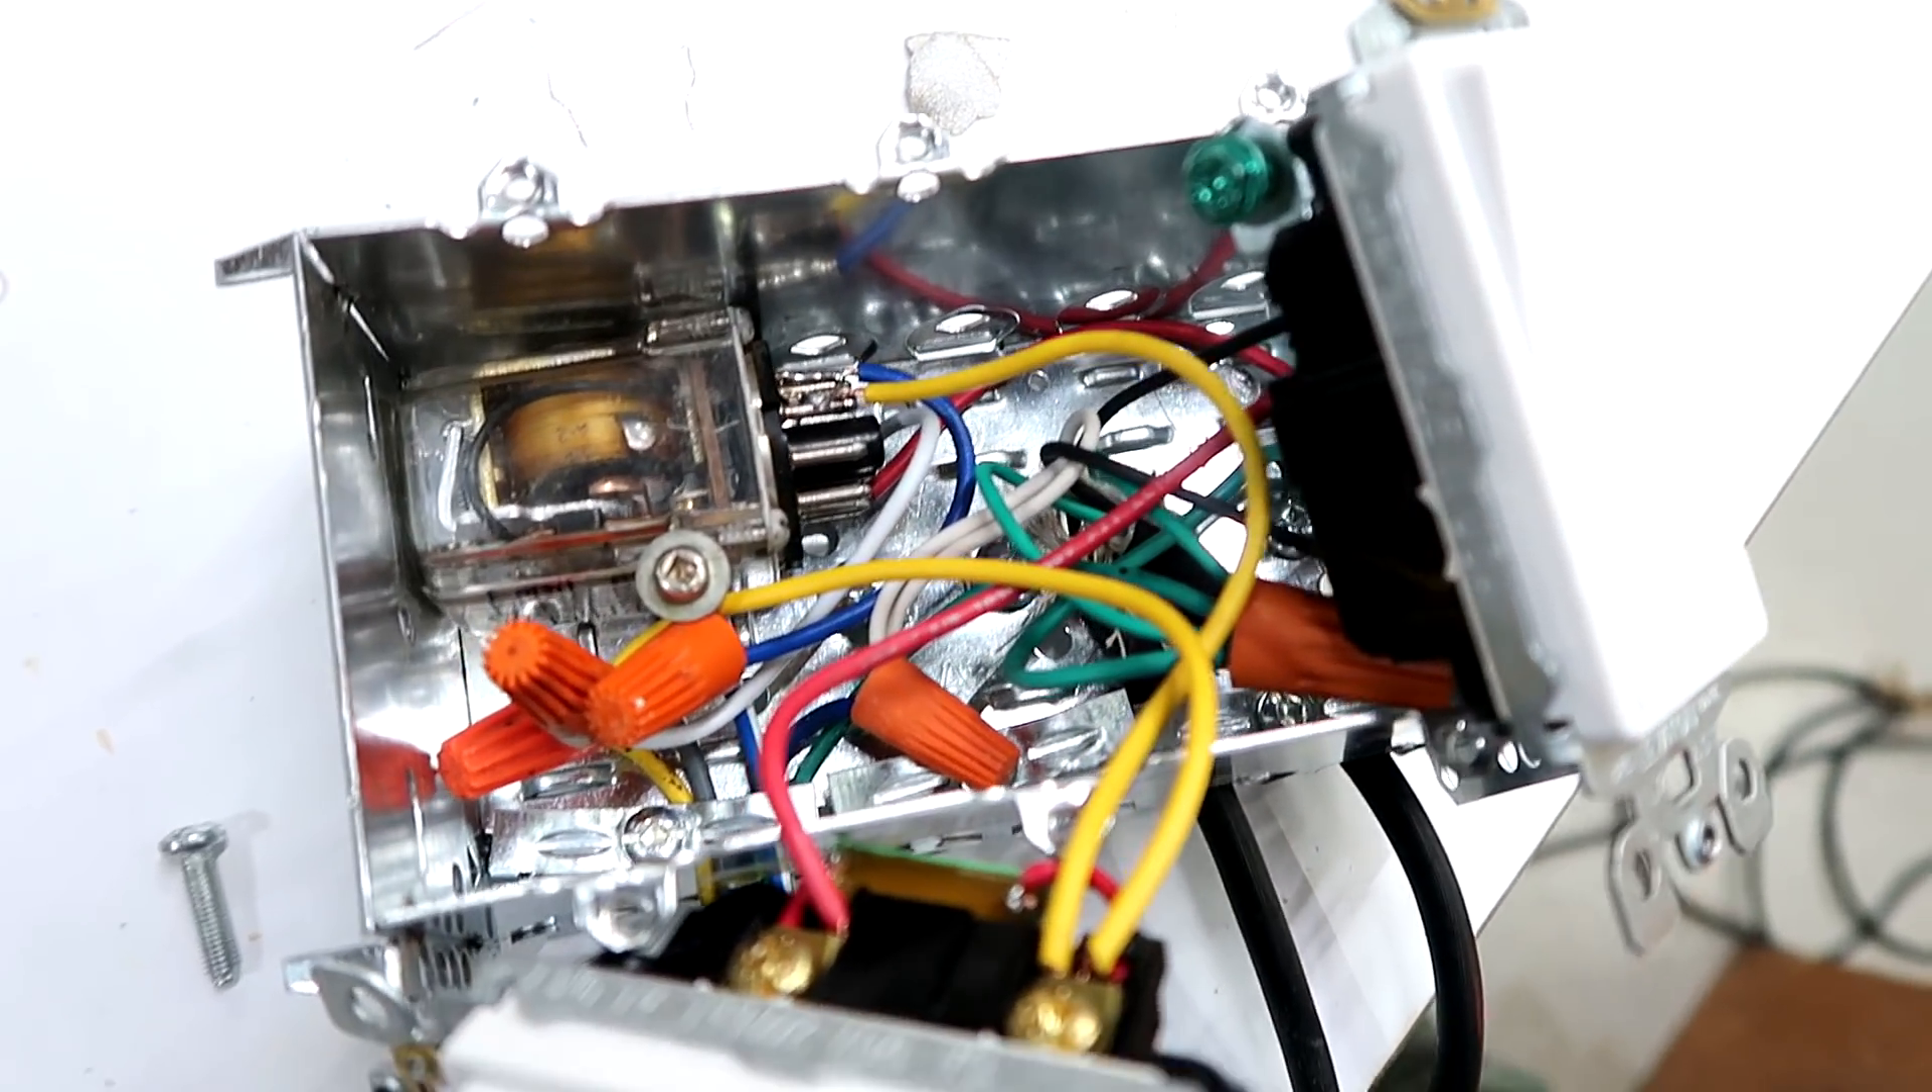All right, I got my circuits jammed into this box I'm ready to close it up.